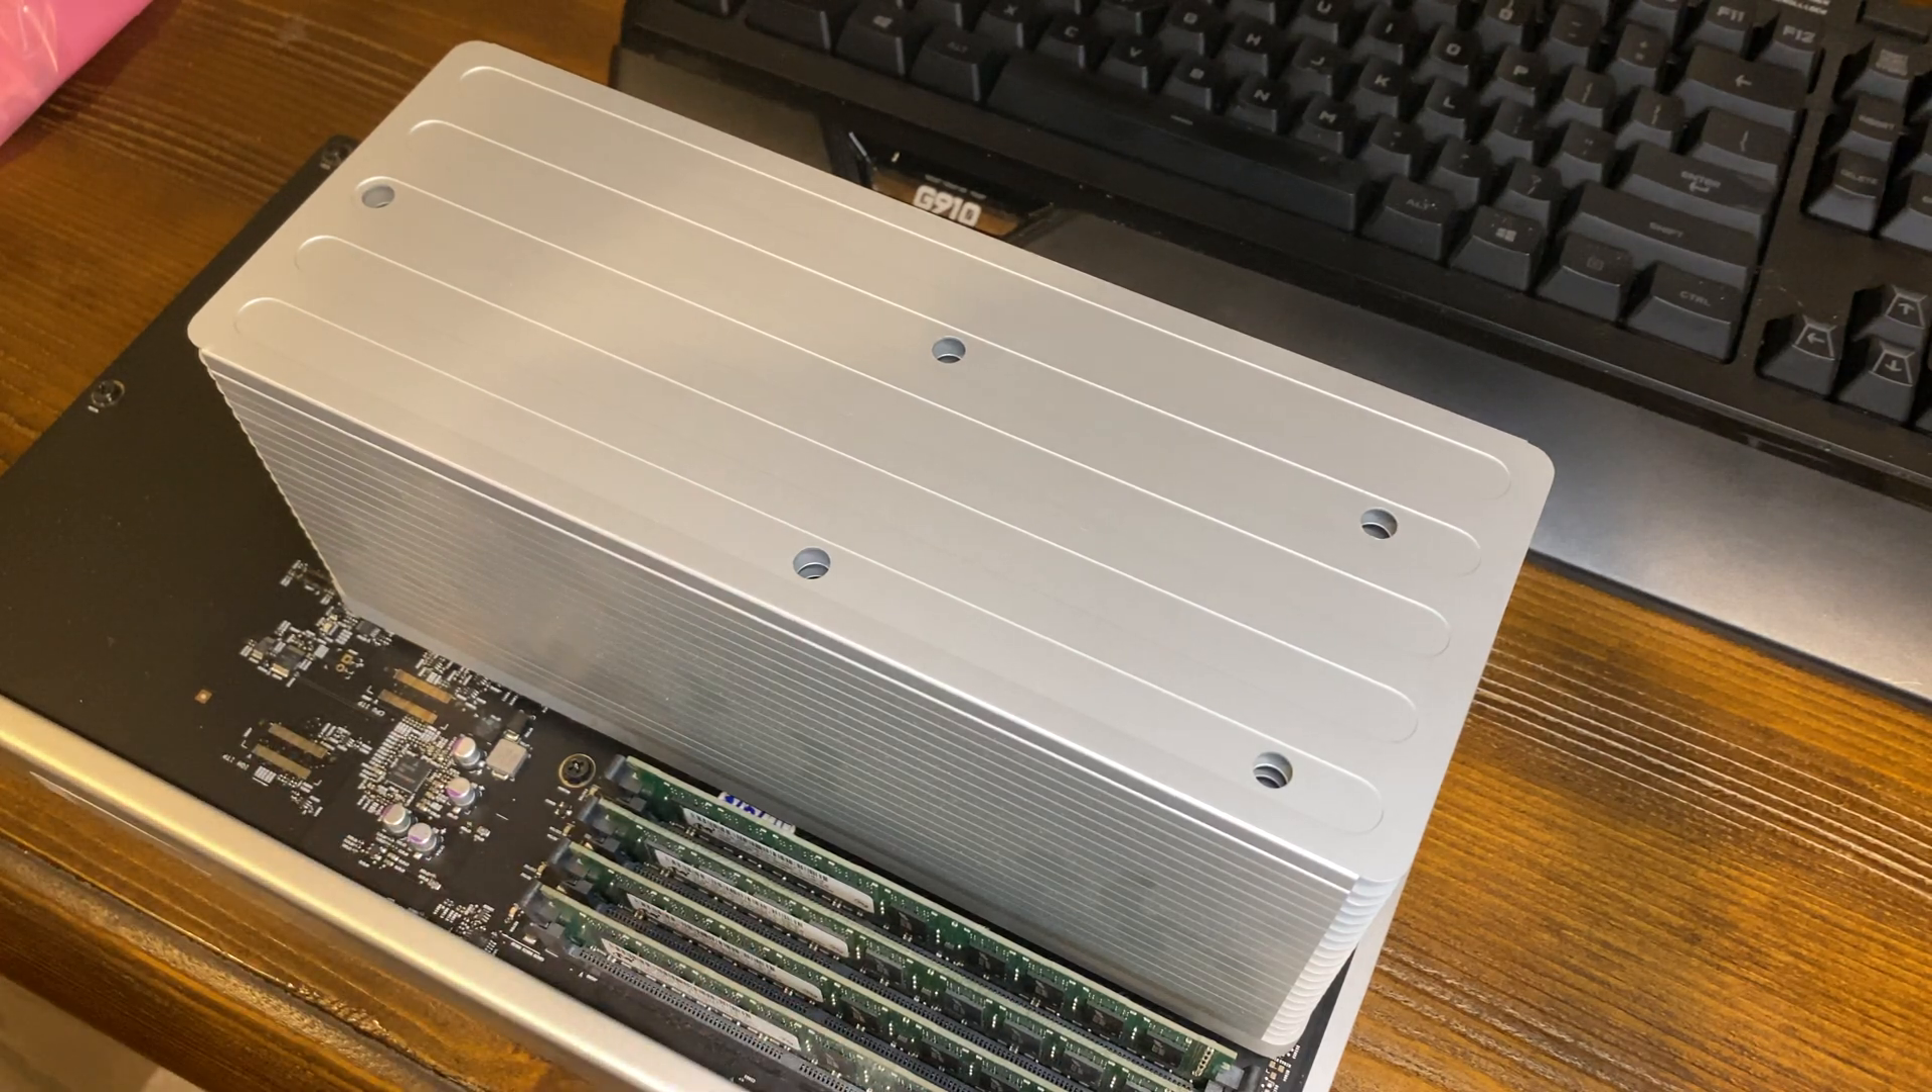So I've already taken the CPU tray out, some people take the RAM out, I'm not going to bother because it doesn't actually interfere with anything to the best of my knowledge.